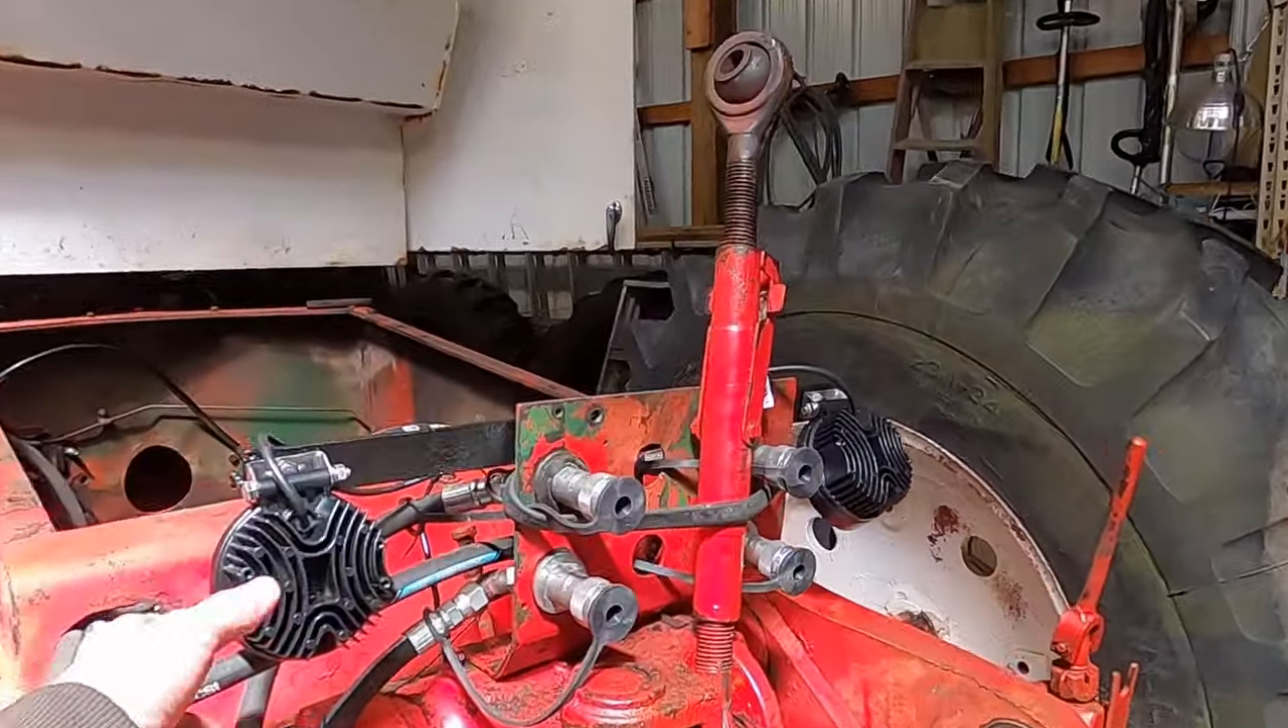I uh wired up the work lights back here they're not mounted yet.